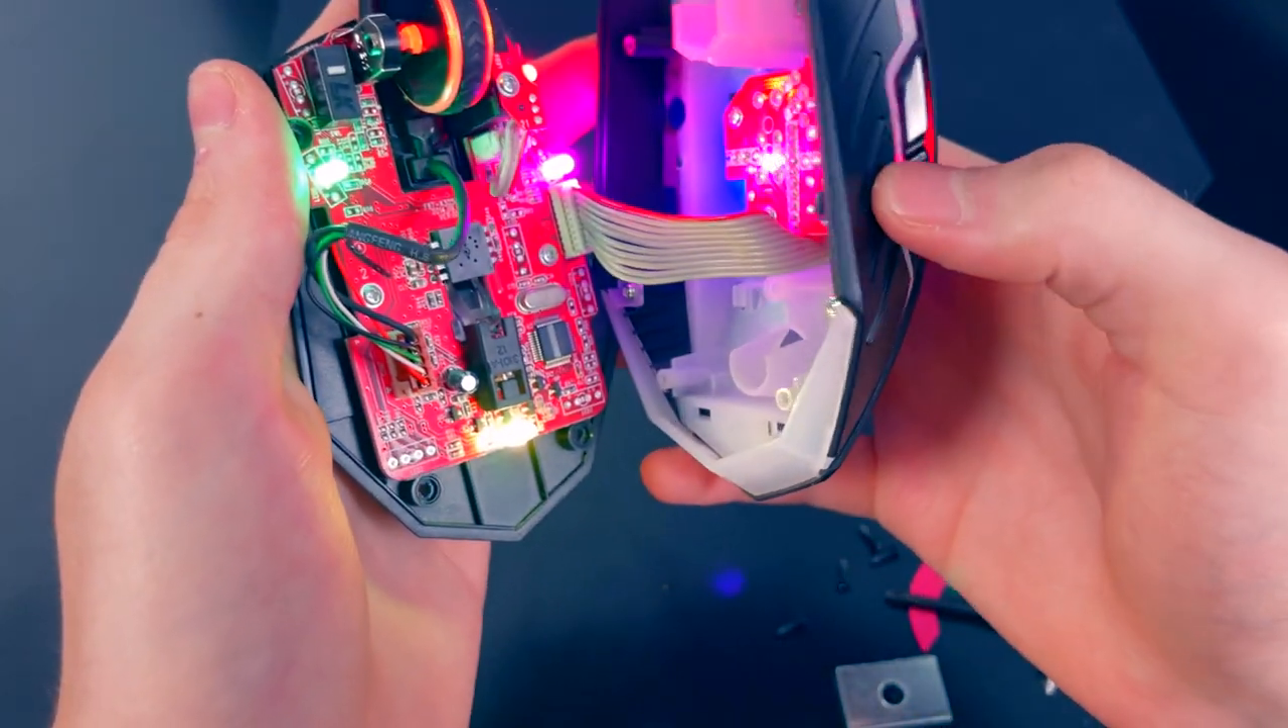As you can see this is what the mouse looks like with the casing off.